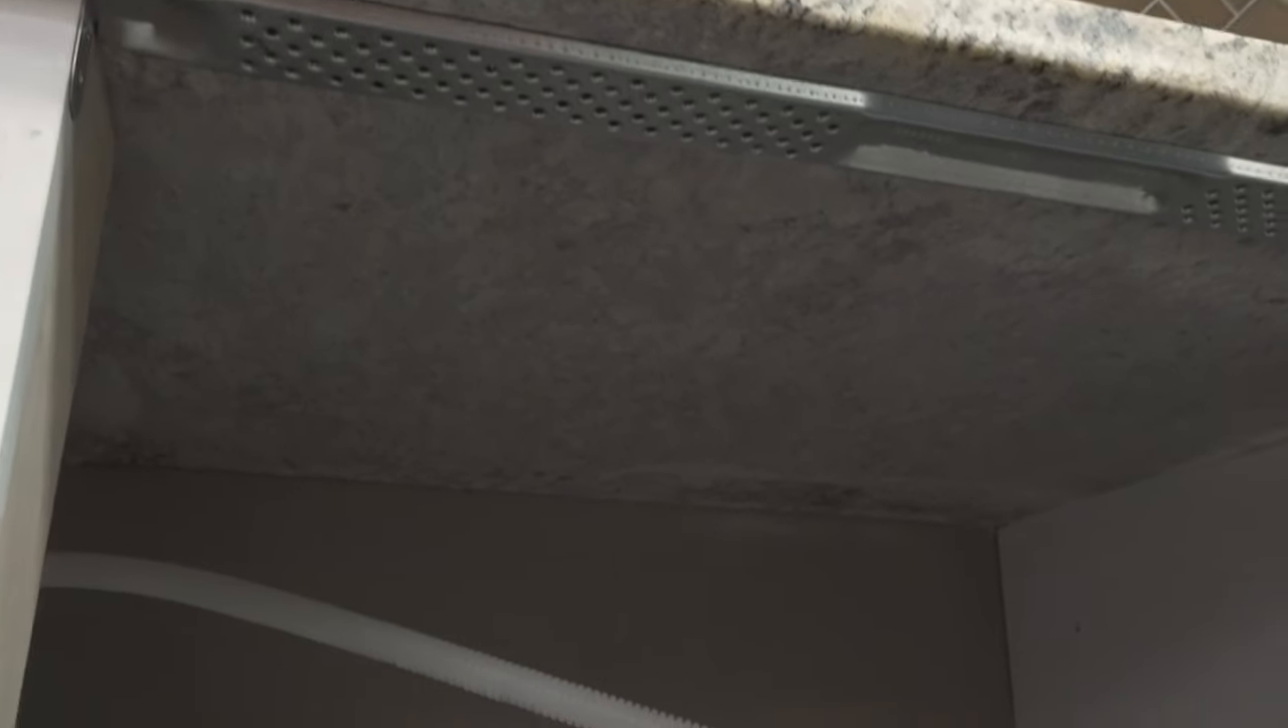Right here is a bracket that I've attached to the bottom of the granite so that I could secure the dishwasher from the top.